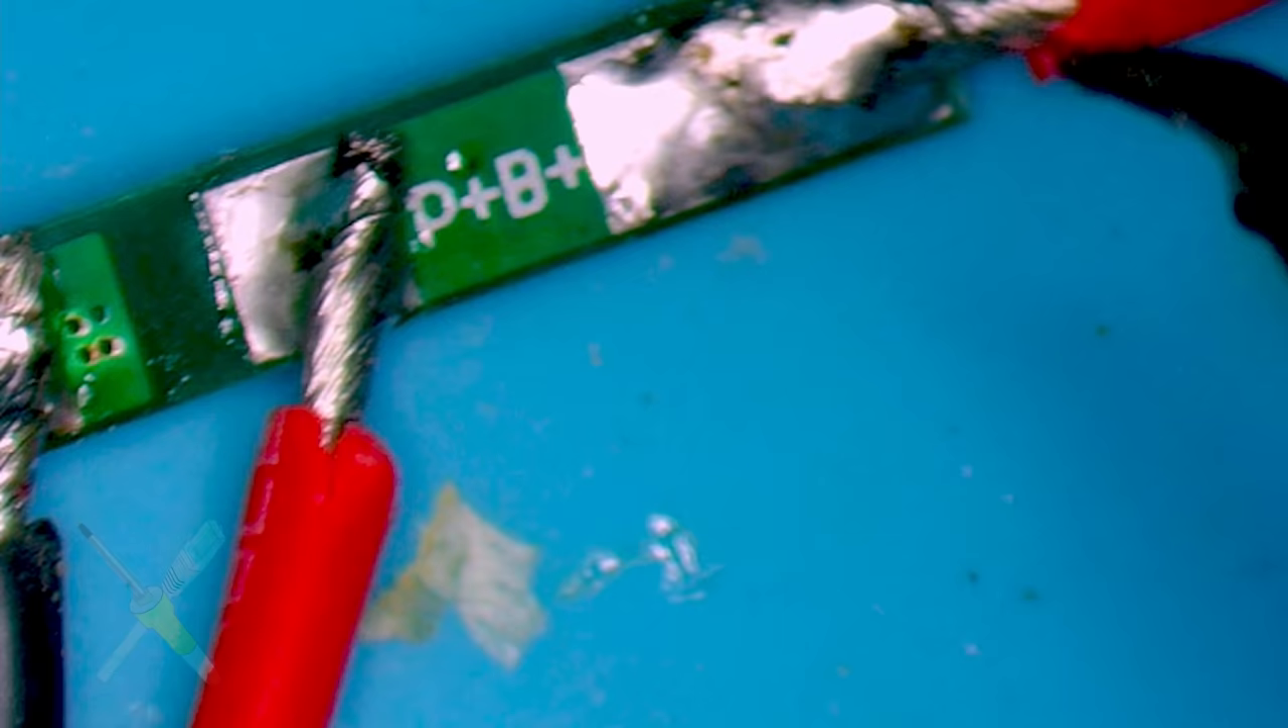Ich habe jetzt hier ein Kabel dran gemacht für die Plus-Seite von der Batterie.